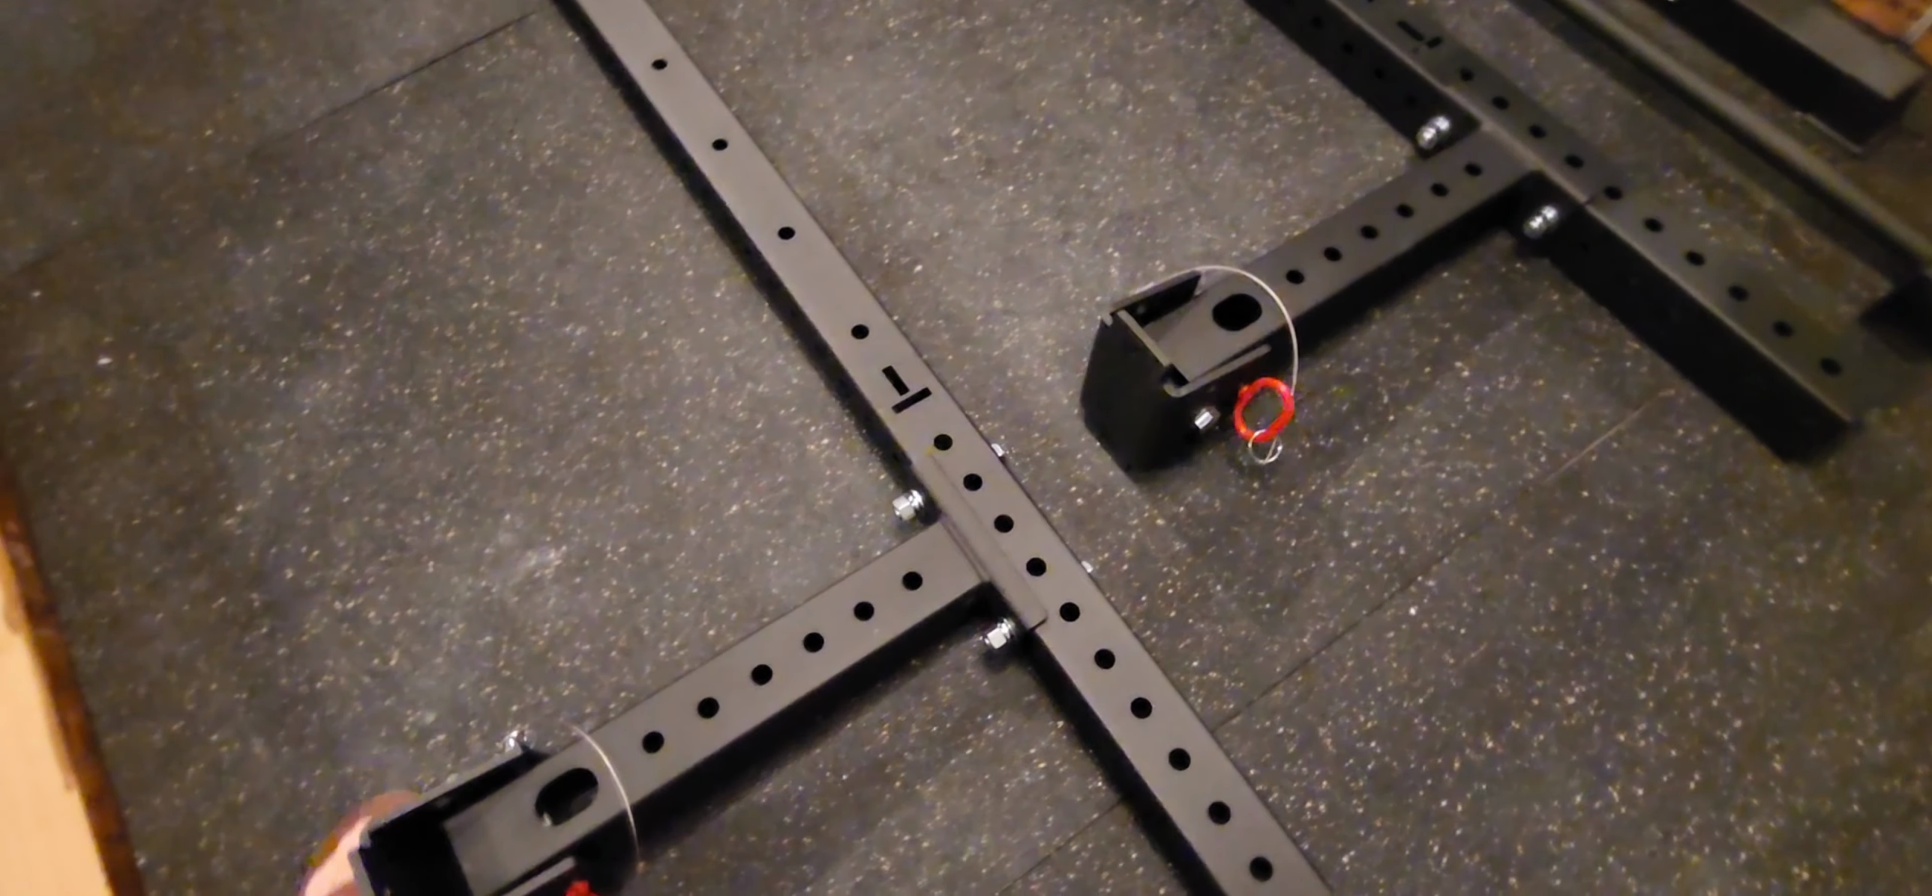We have the brackets turned and braced, uh, braced, locked in with the locking pins.